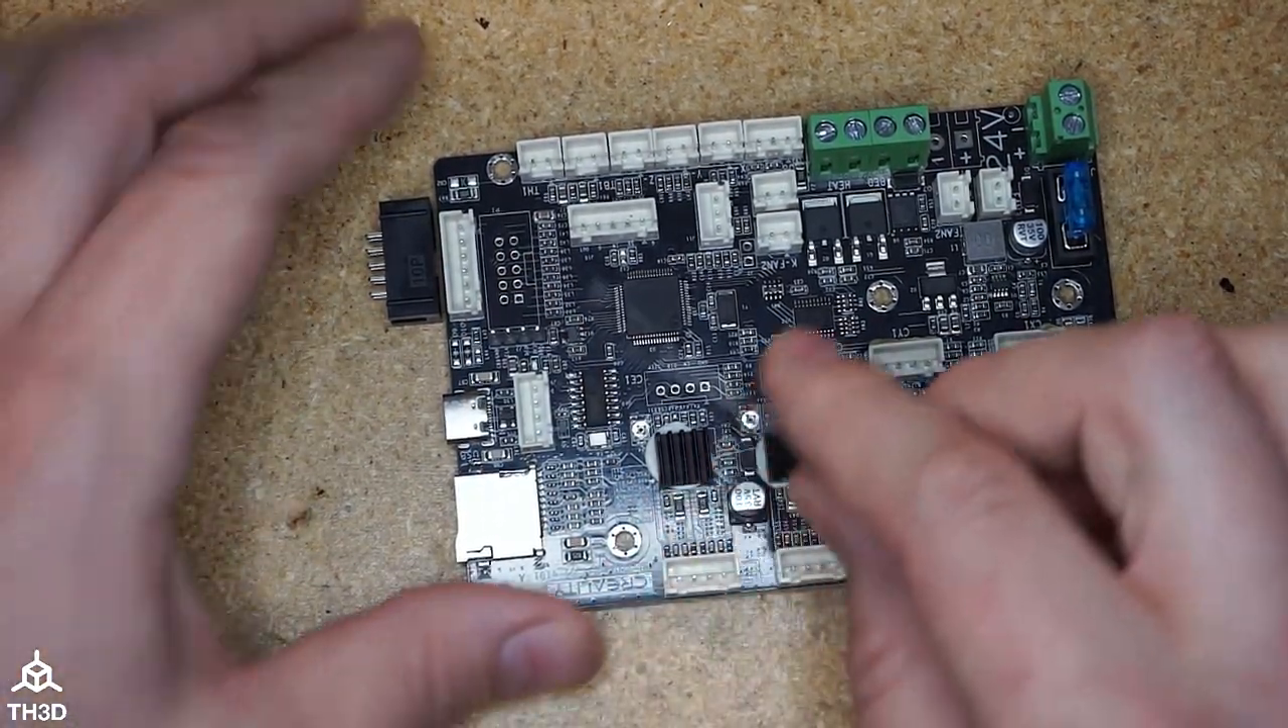We have the board removed from the printer.